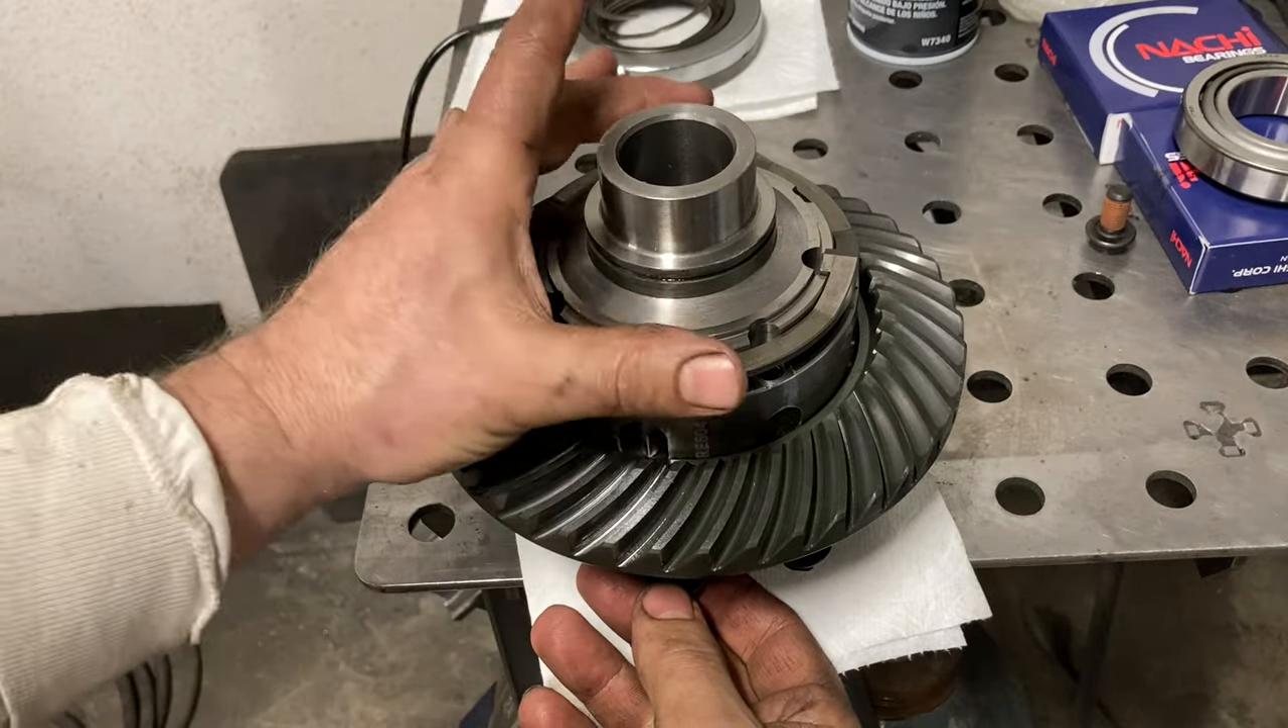Um as you can see i haven't put the bearings on yet i like to do that last.